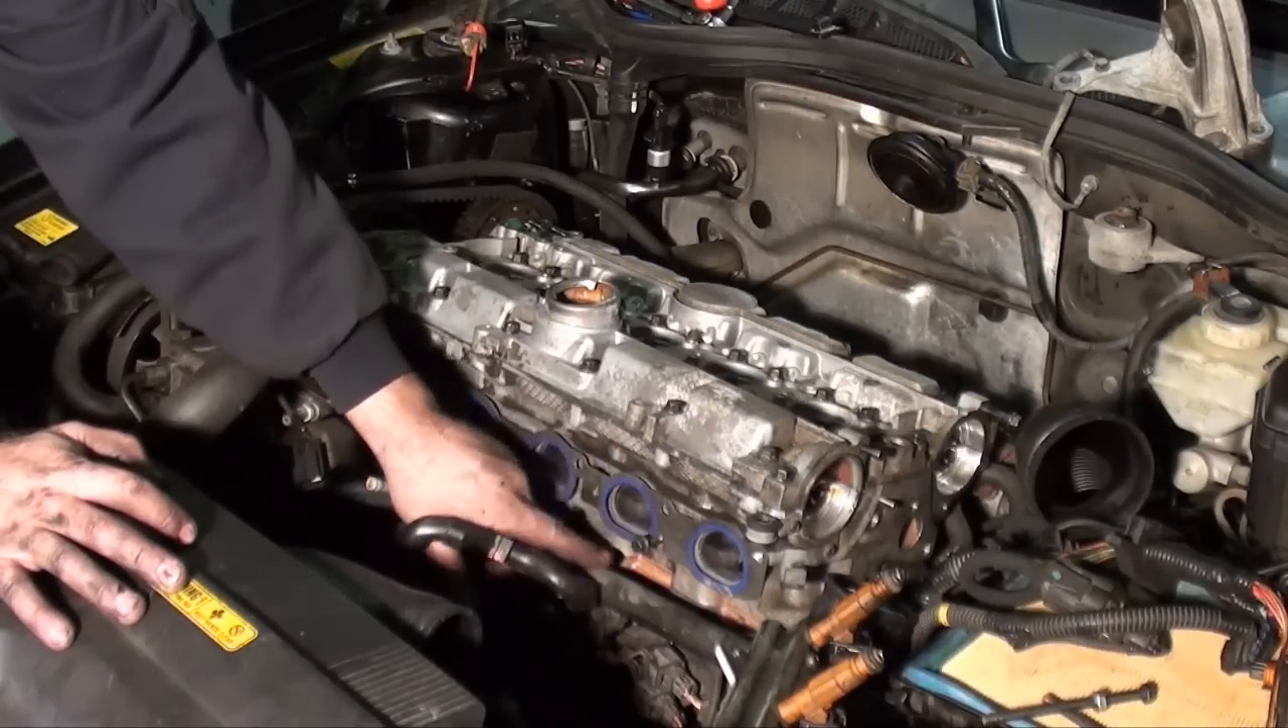You can see I got the gasket installed.